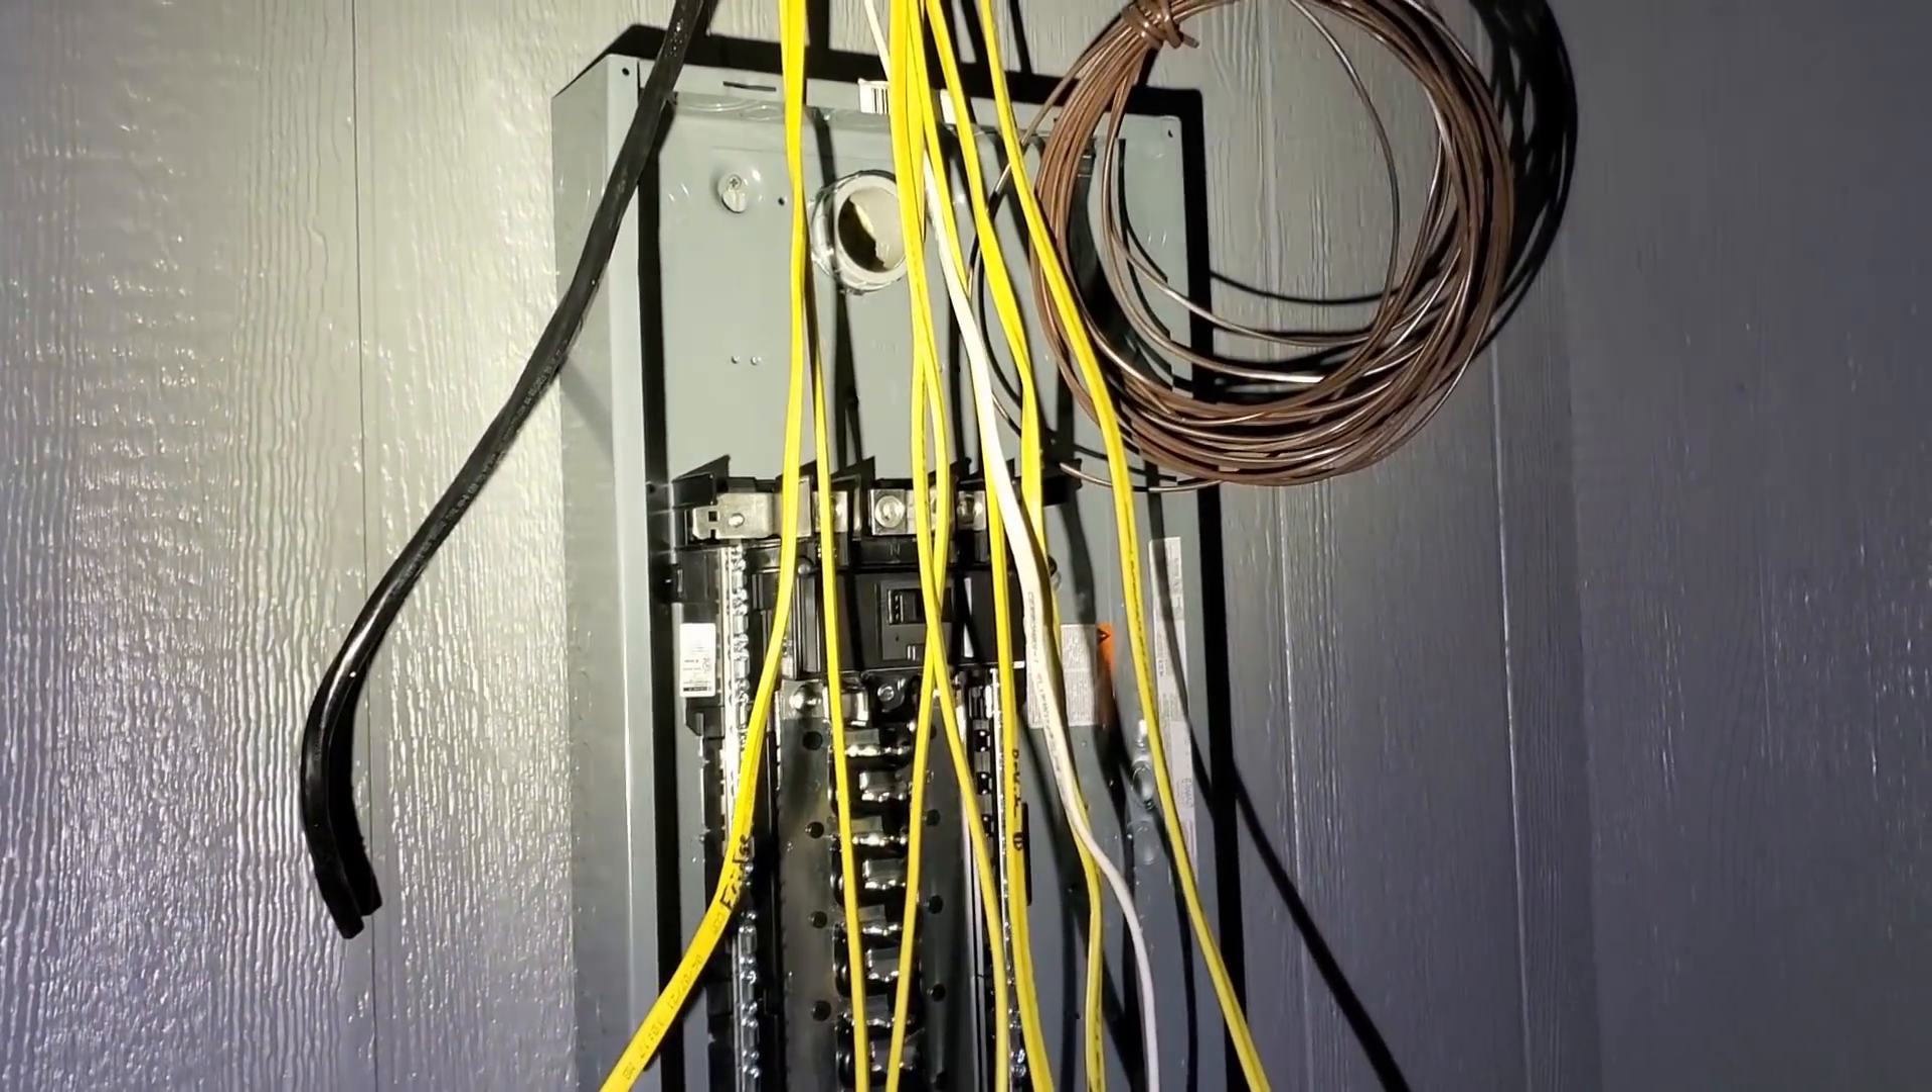As you can see, our main wires haven't been pulled in yet, but we have all of our circuits or a bunch of the circuits hanging here, ready to be tied into the panel.